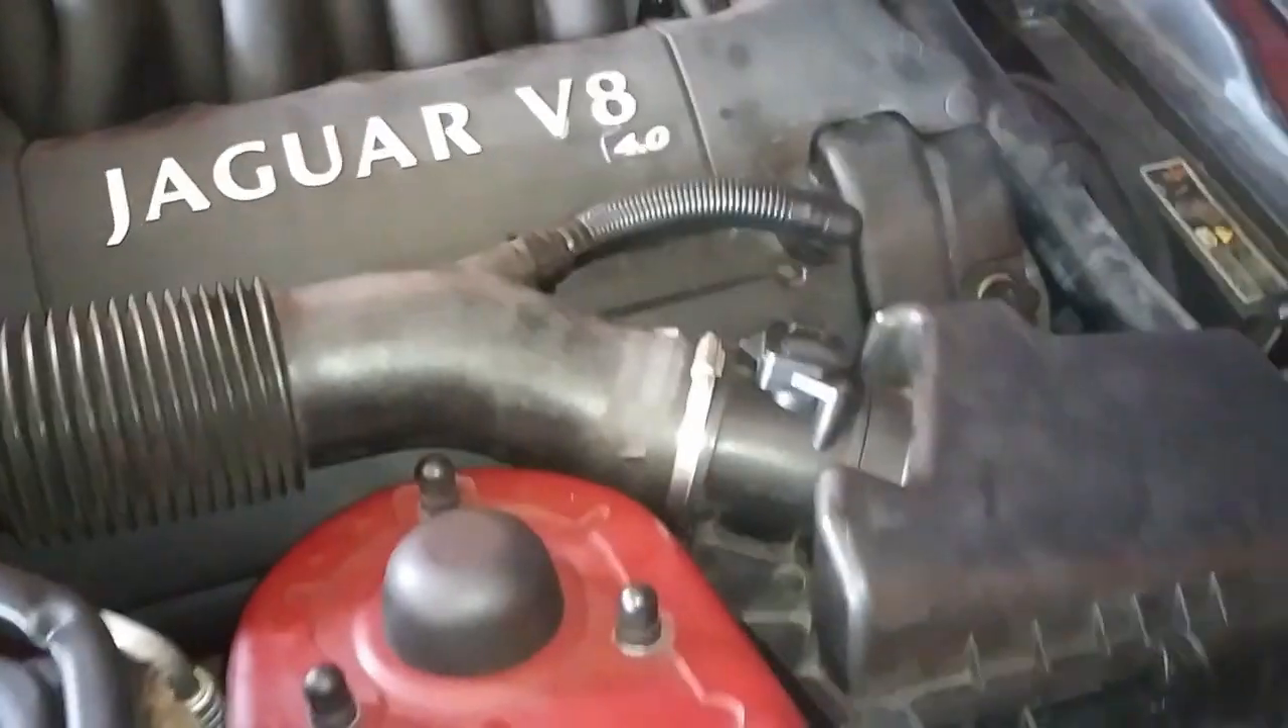Got my cover back on.